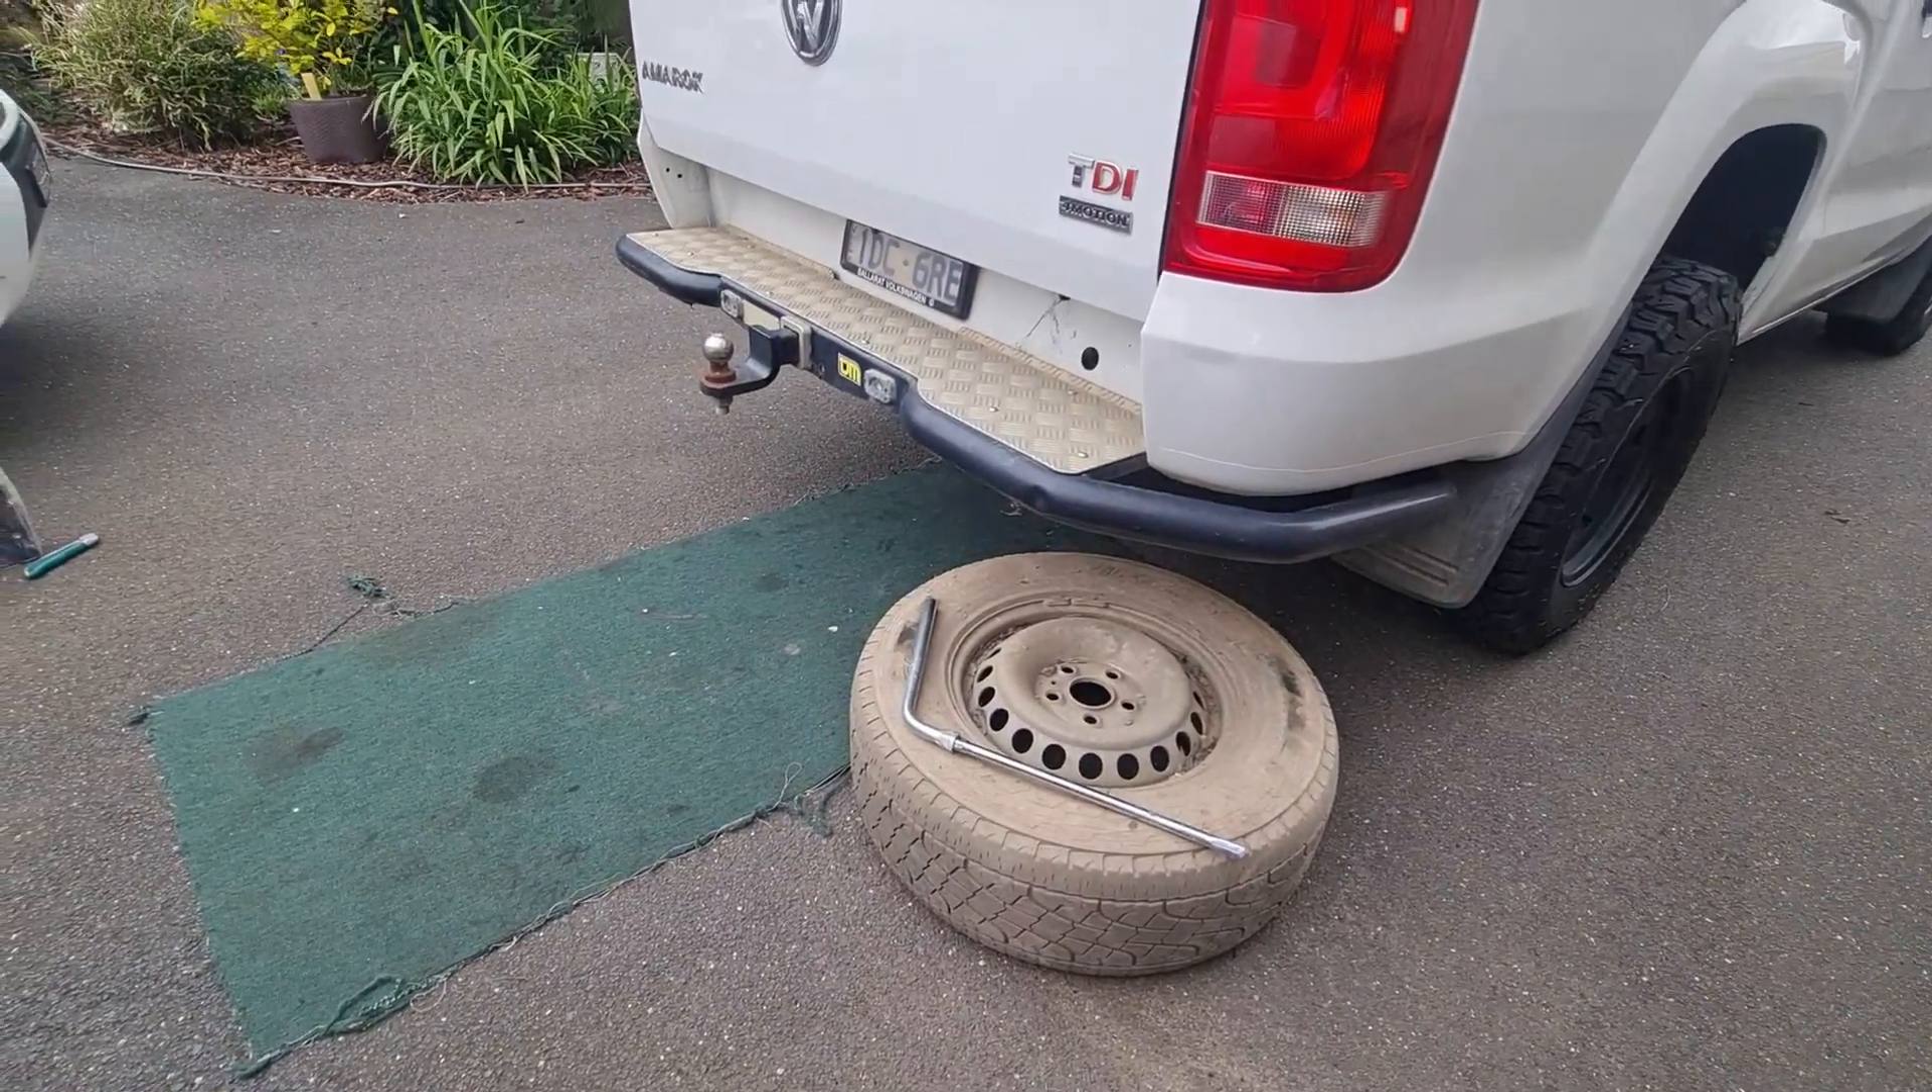You can see that we've already taken the very clean spare wheel out just using the spare wheel remover tool in the car.